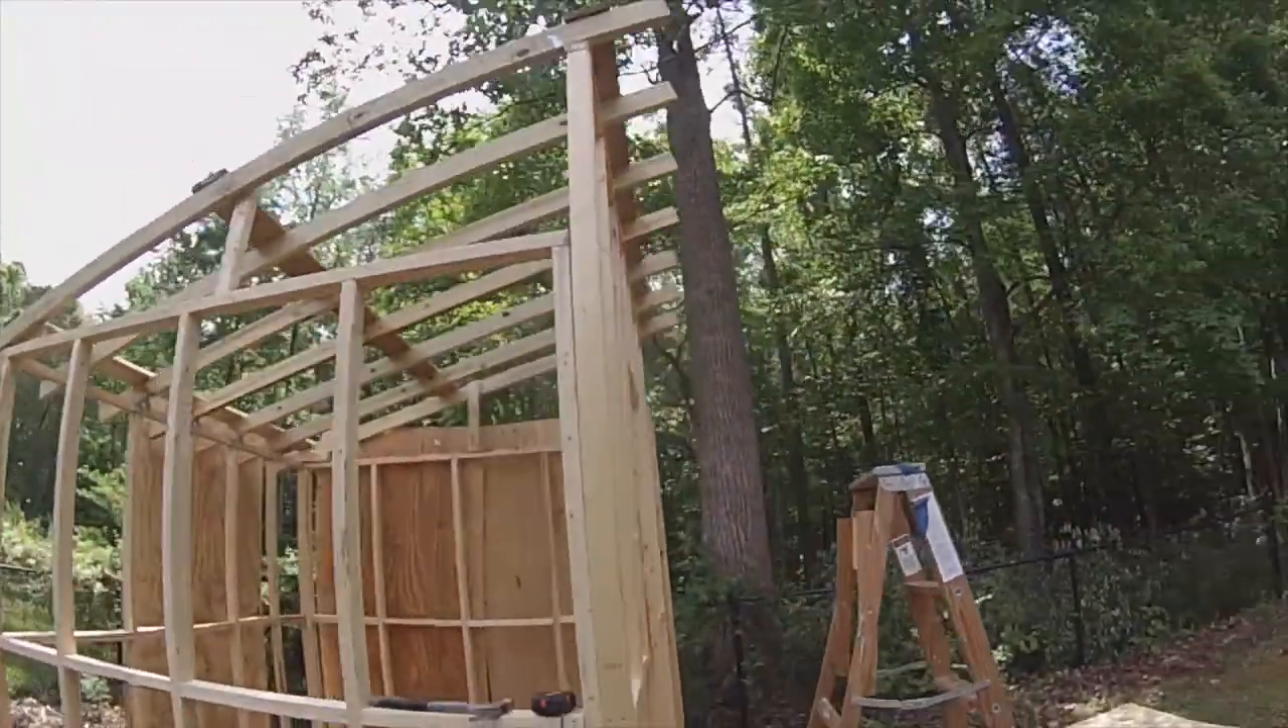We got all of our framing done i think i think we're good with the framing.